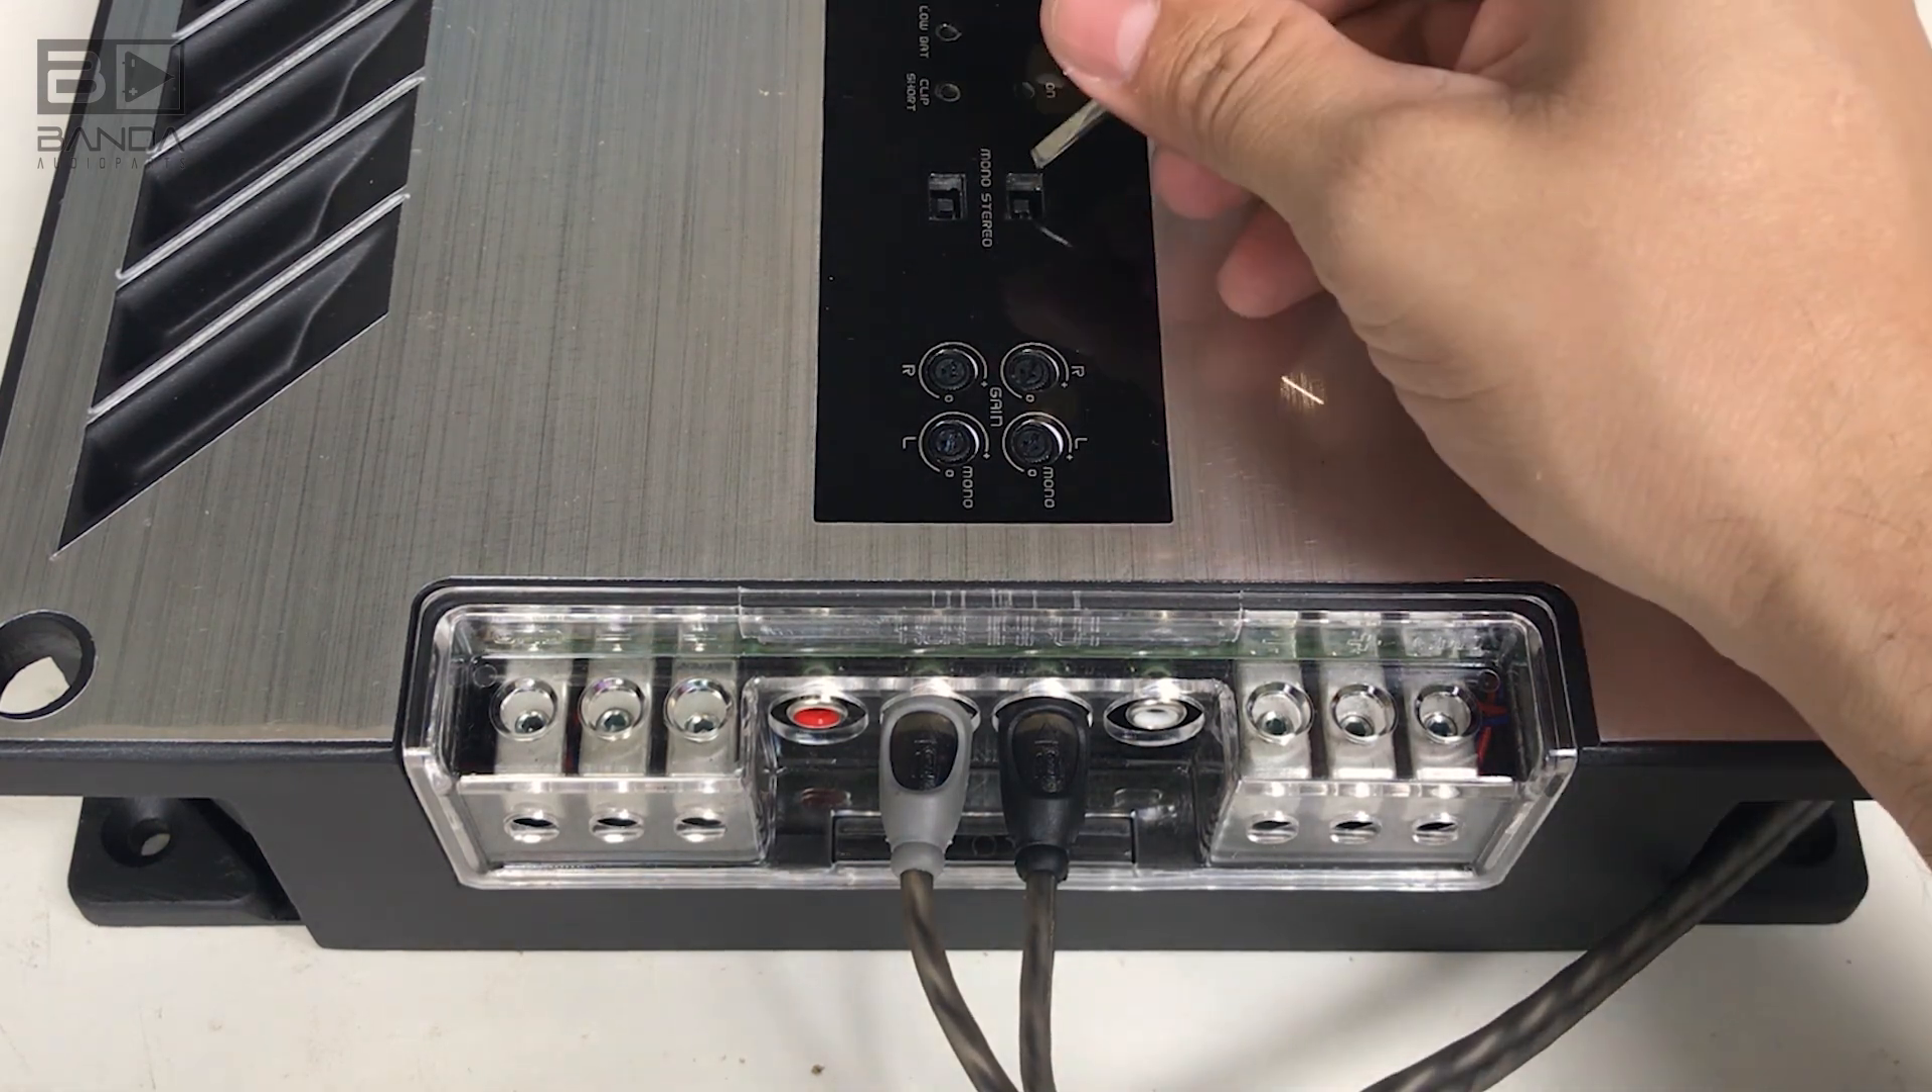Então eu coloquei os dois RCA aqui nos pinos centrais tá?